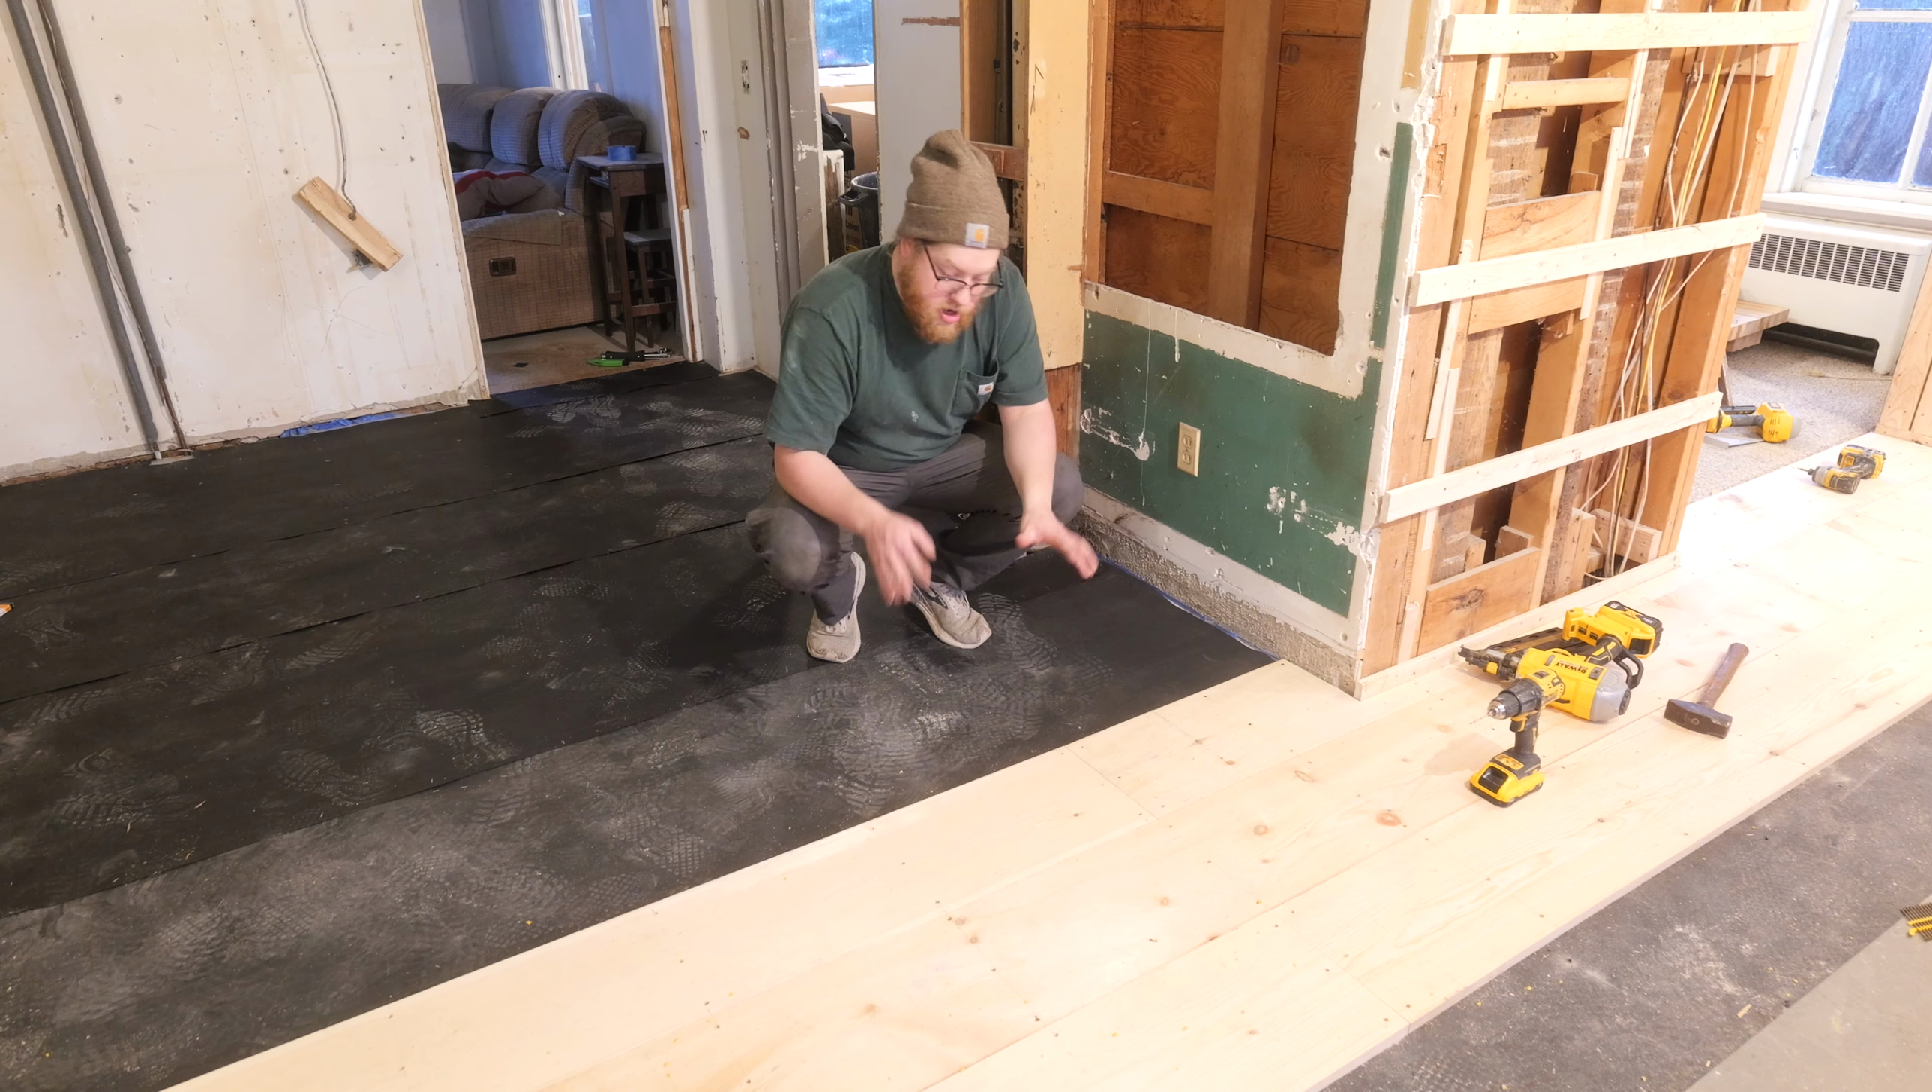Tar papers down is my underlayment.